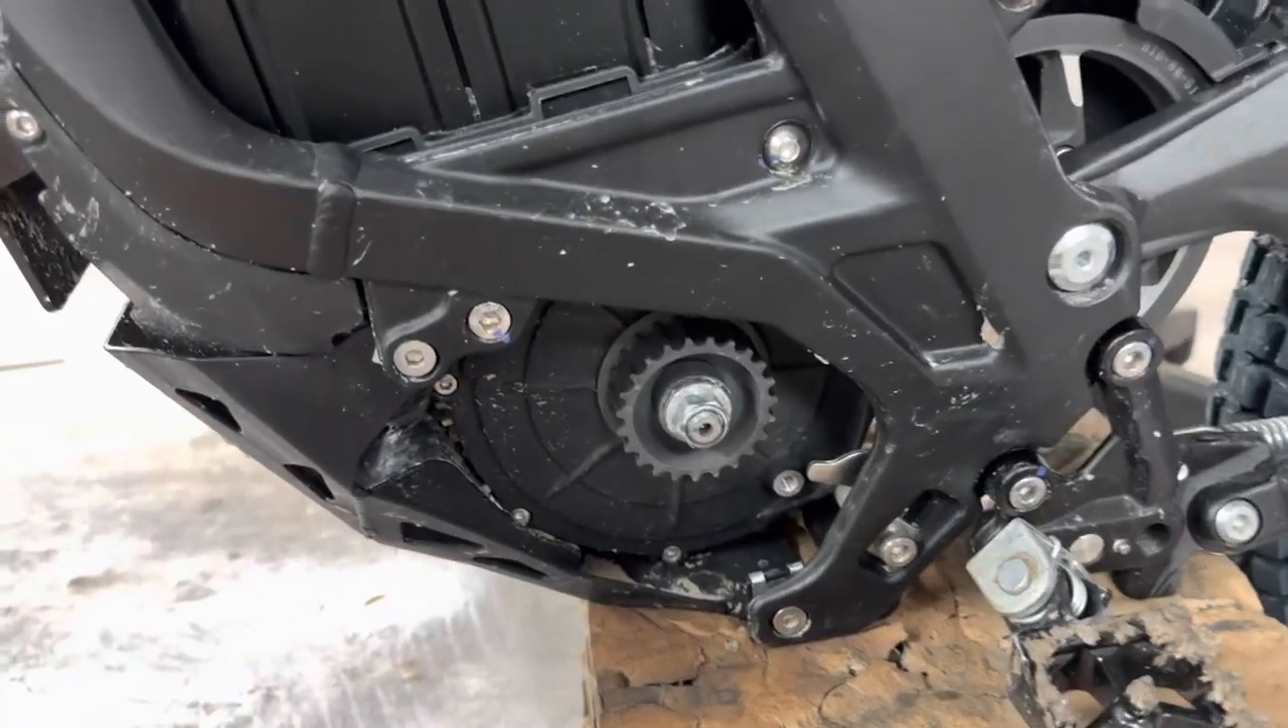My belt's not on because I broke it.